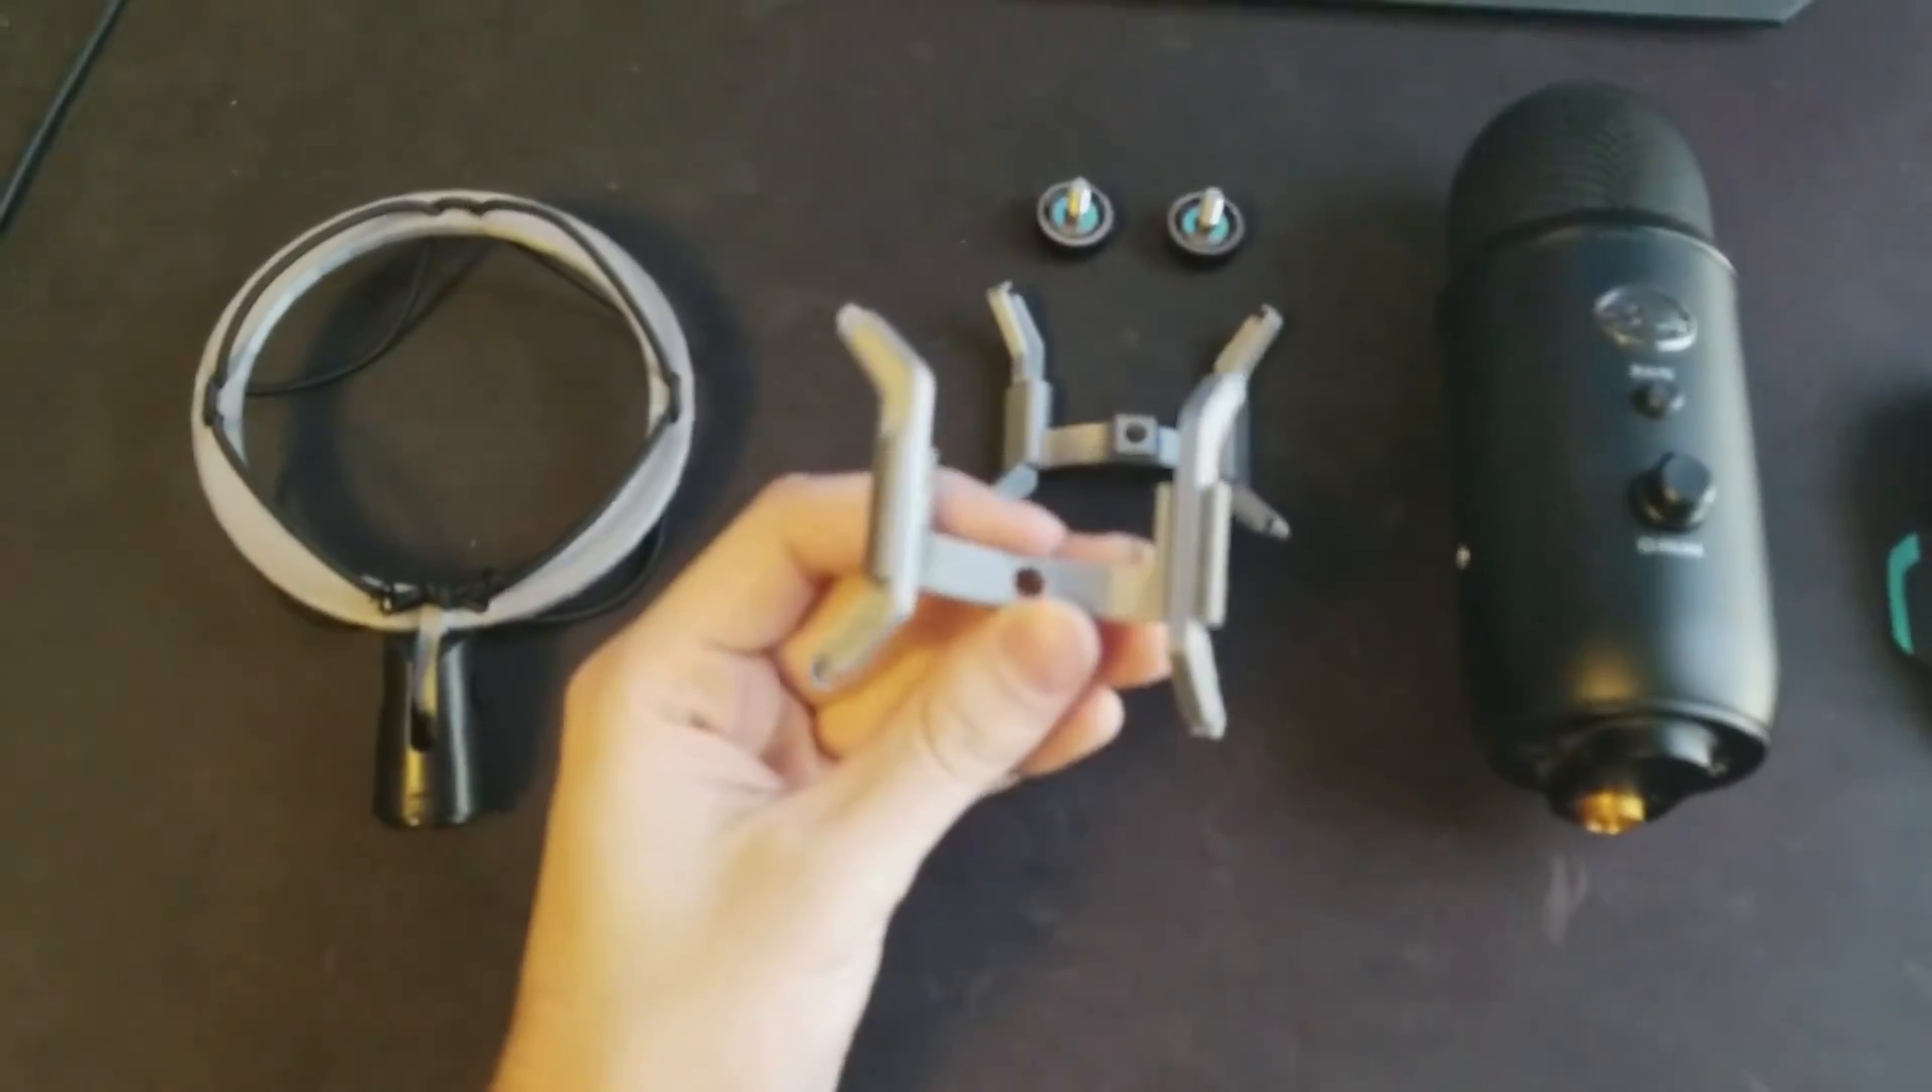I've already installed the bungee cord on the ring and this is just a mount that I got from a microphone mount that I bought with a boom and then these are the clamps fully assembled.